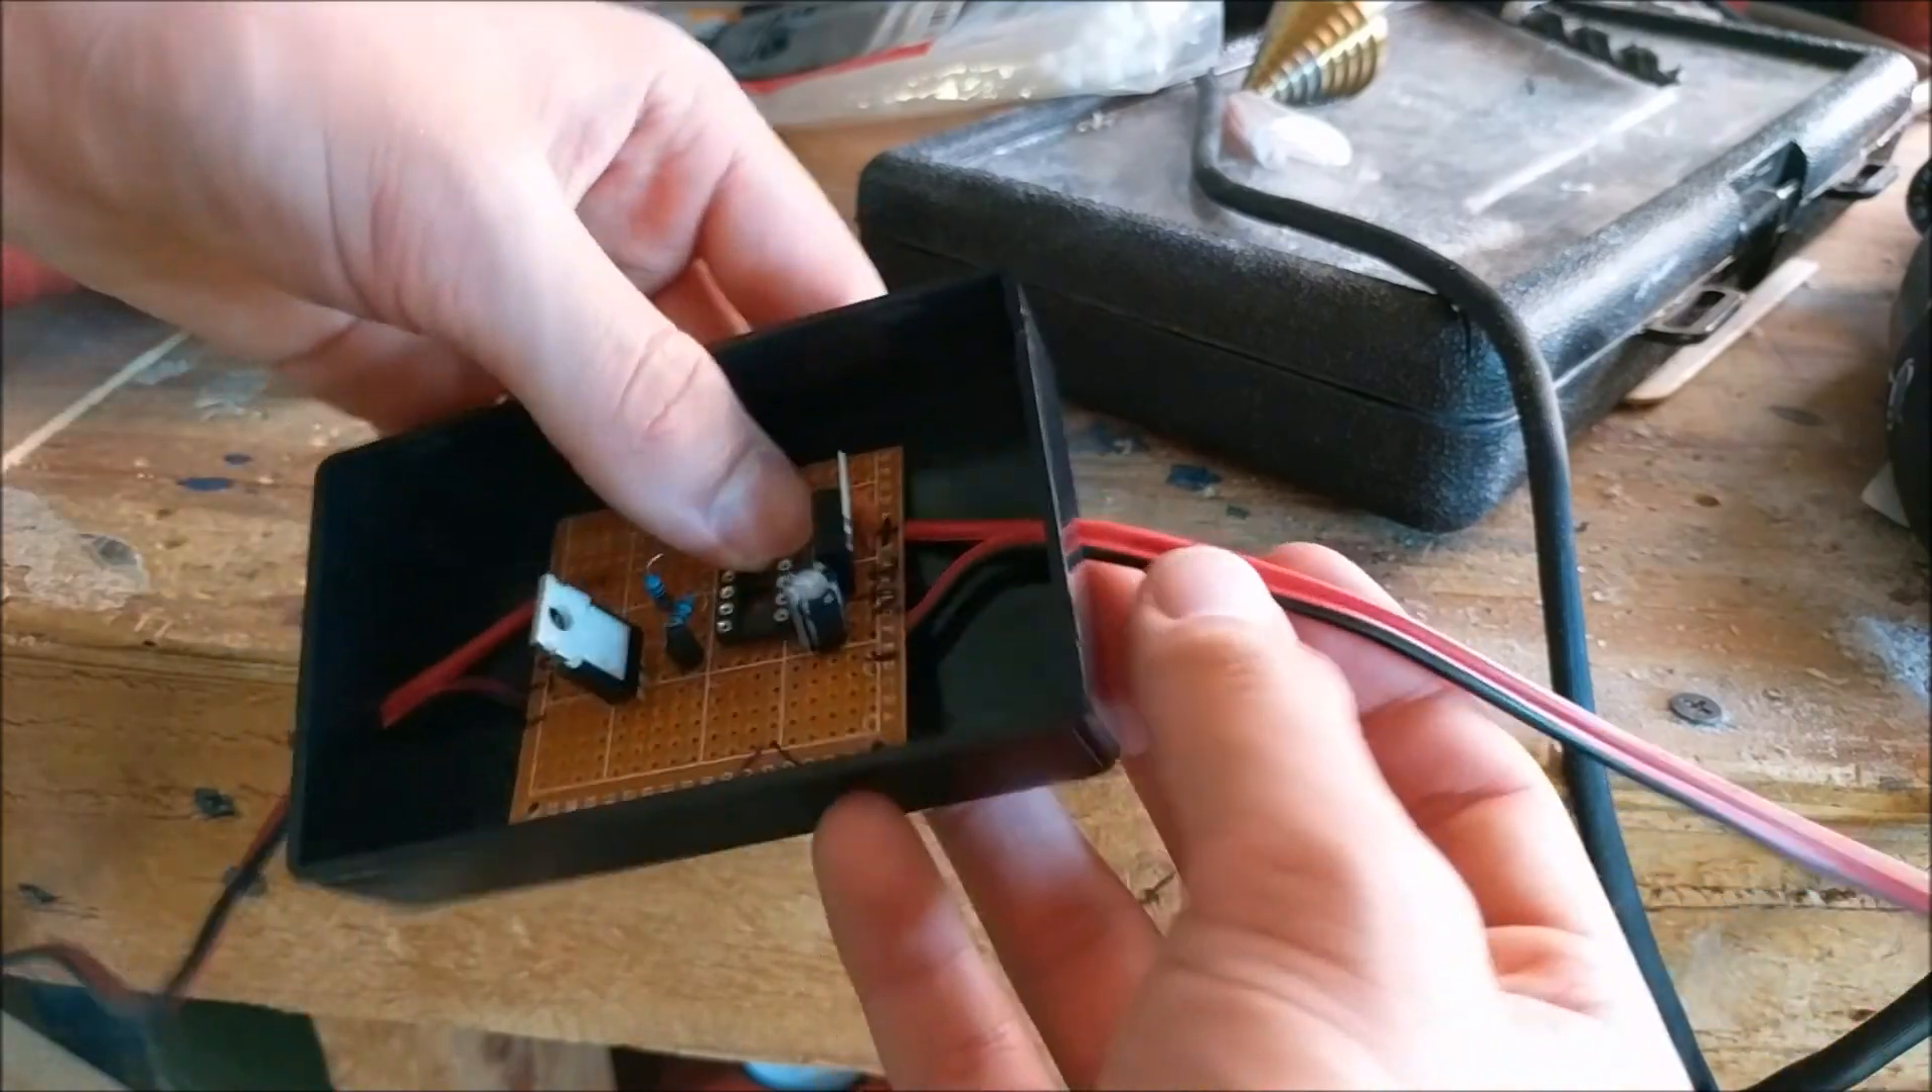As you can see this board is now inside here and both wires are threaded through each of the holes to go to the respective positions on whatever it is being hooked on to.